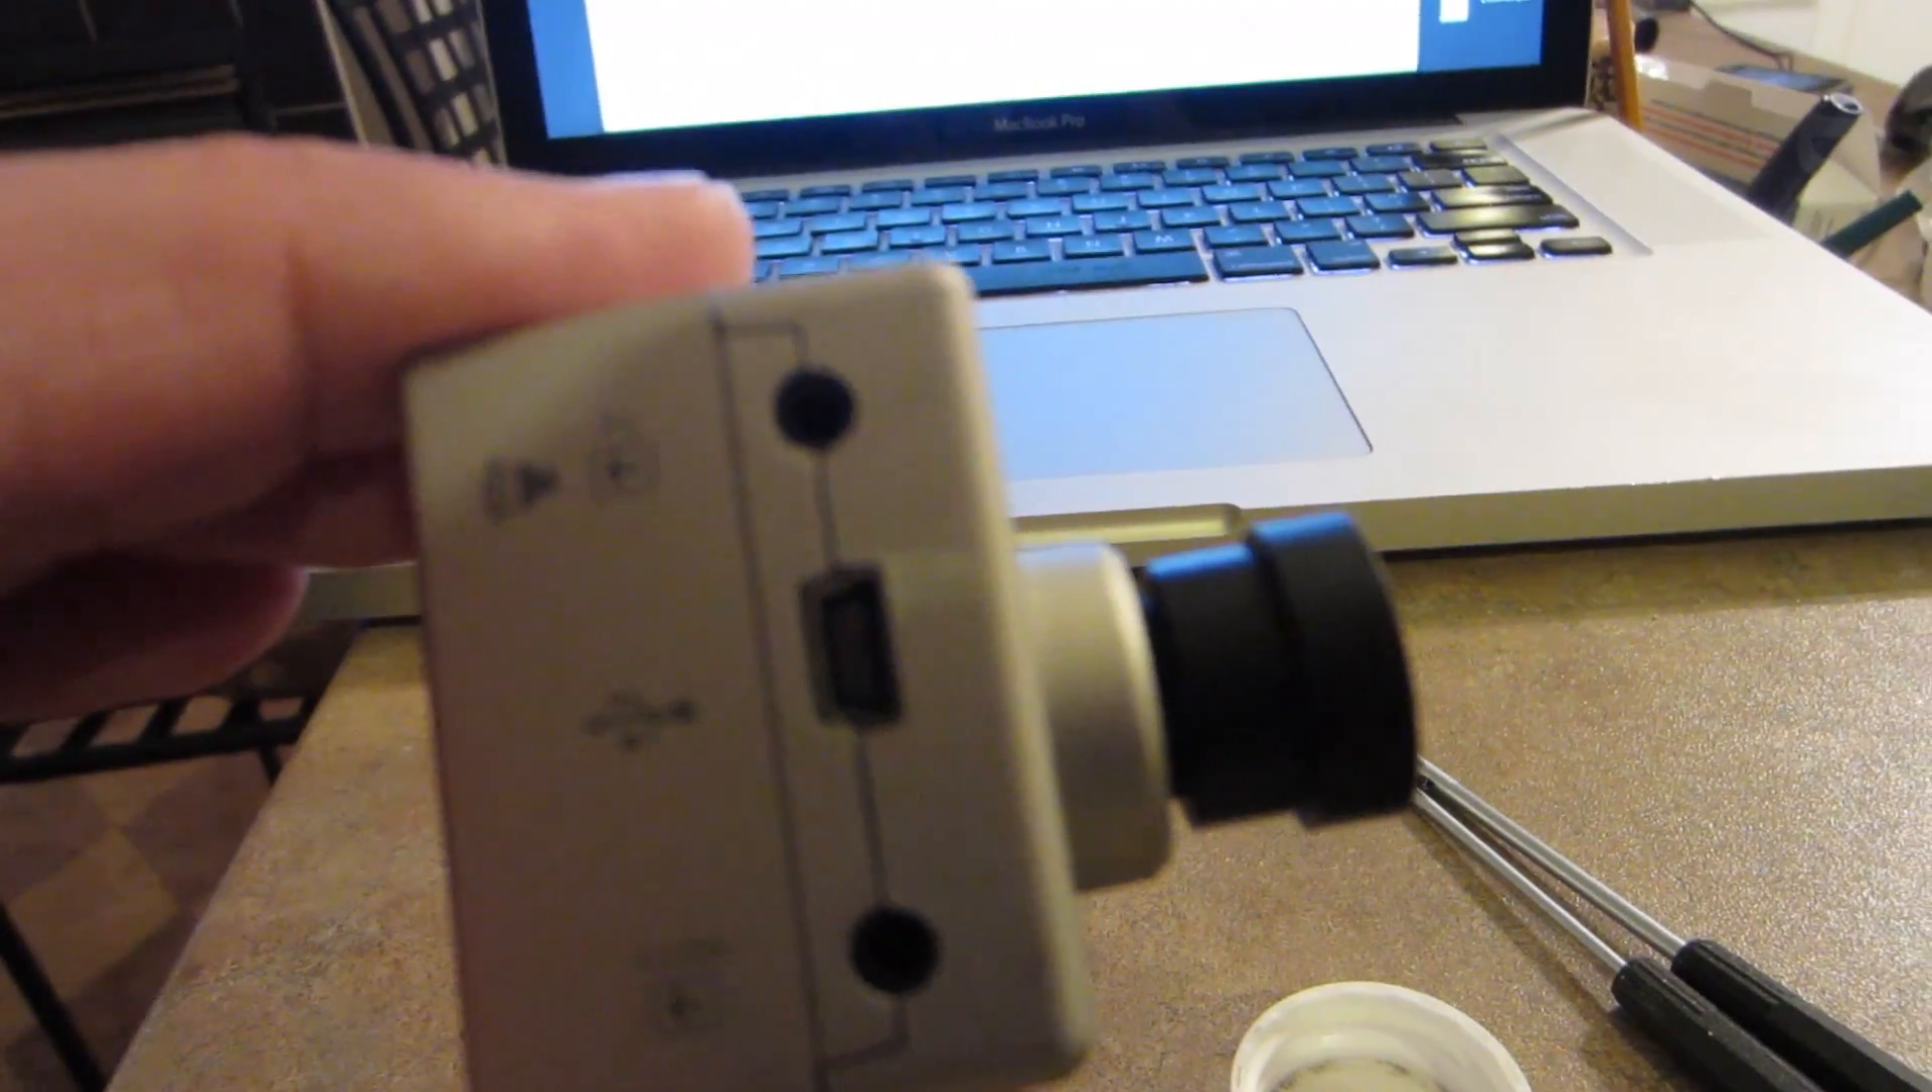And here's the camera. Back together again, with the new lens in place.